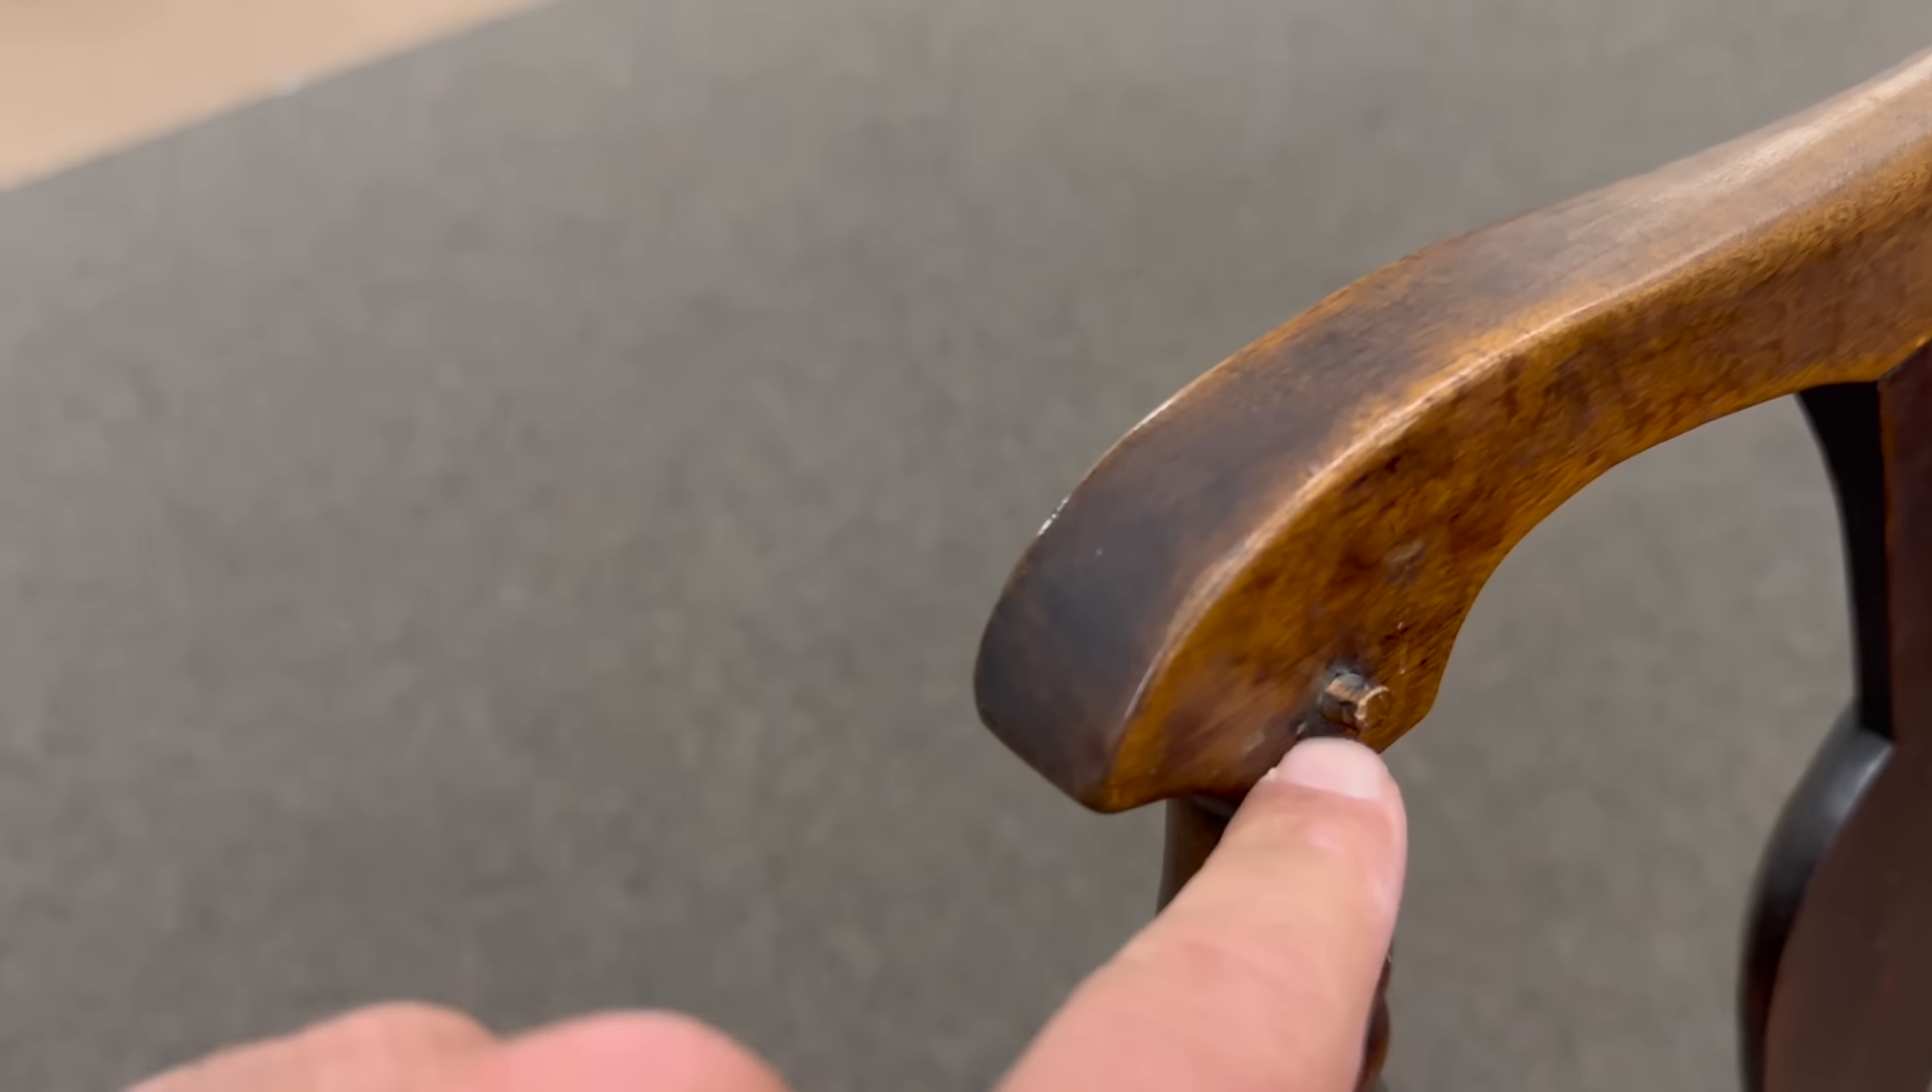Look how it's pinned together the pin's actually starting to back out a little bit.